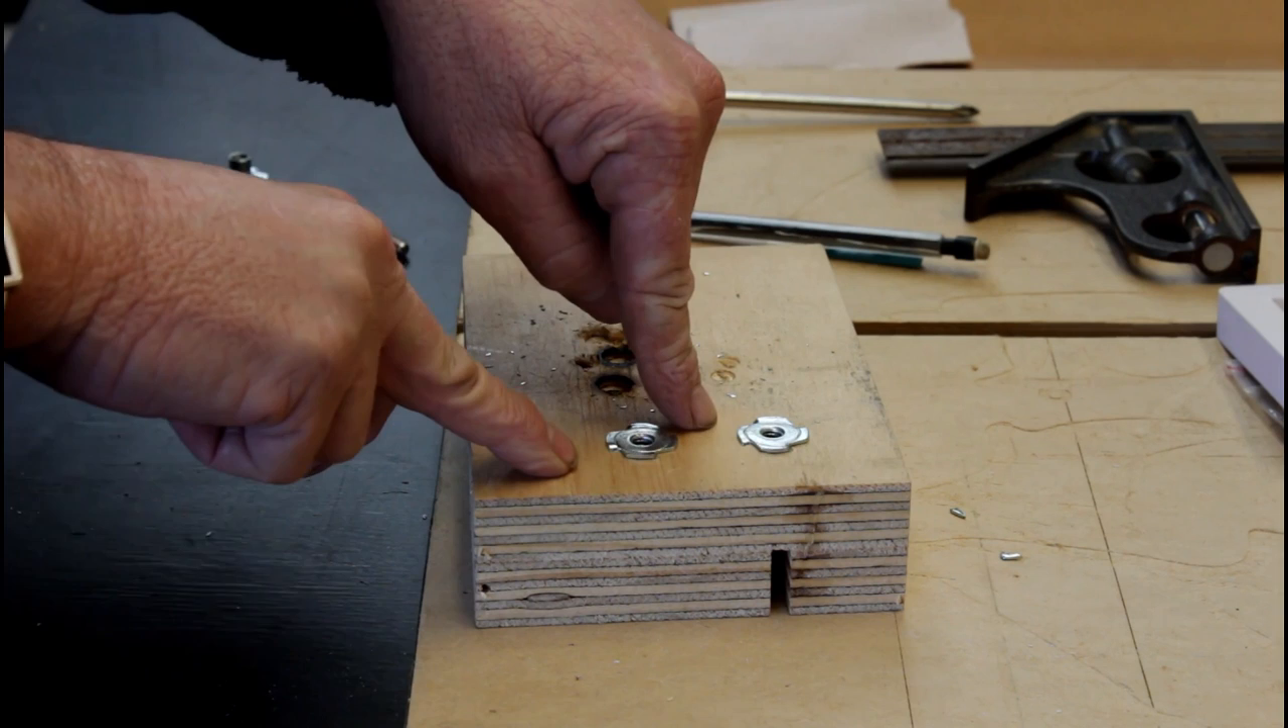So what I've done is I've drilled a seven and a half millimeter hole into this piece of plywood and I've just knocked two t-nuts into here.